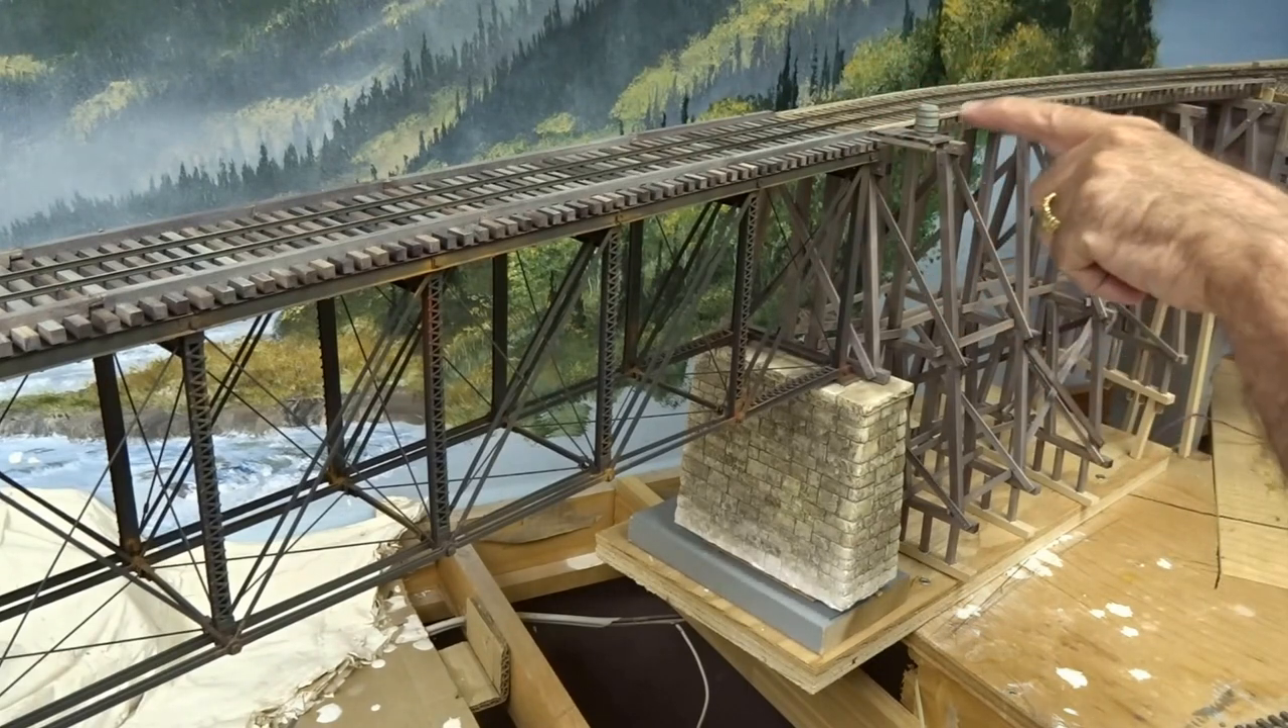I still got to build a handrail around here.